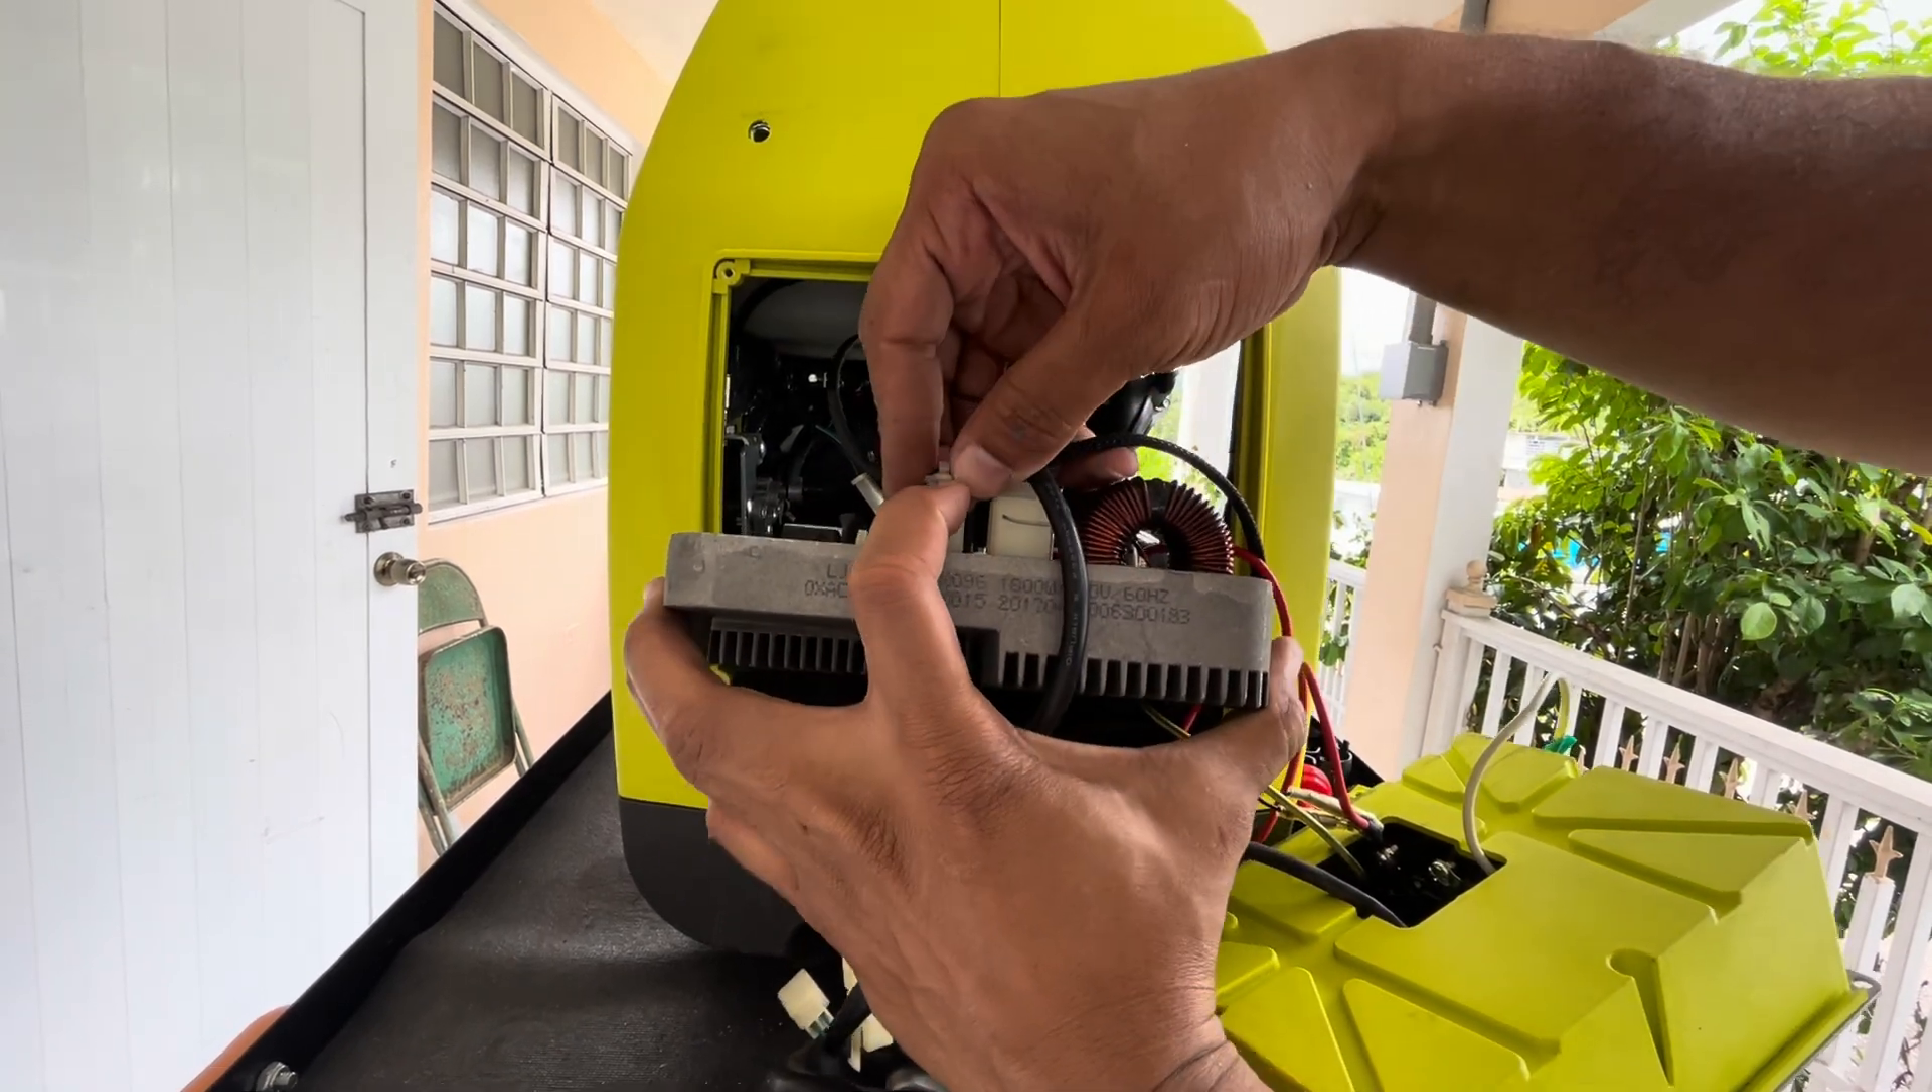All right so we finally got the inverter module out and ladies and gentlemen we got them.